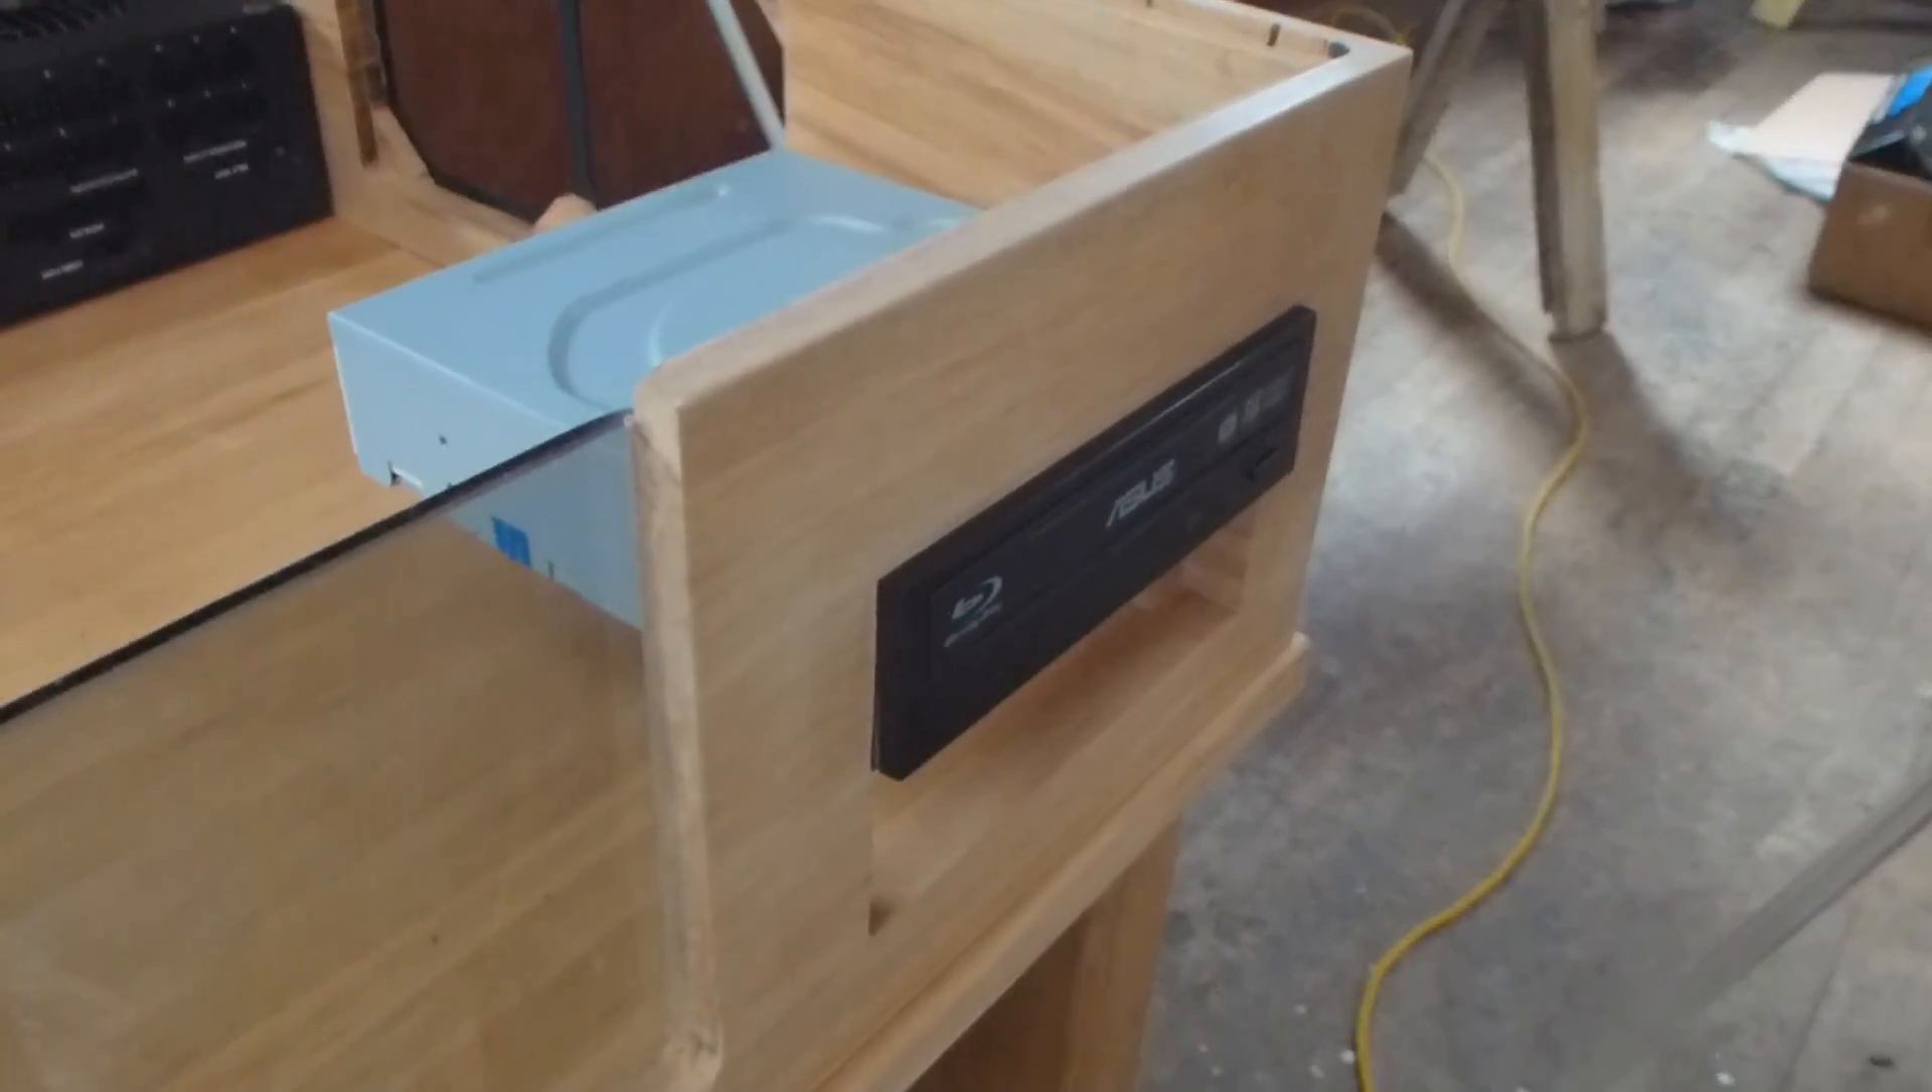Here is the Blu-Ray Drive. Just in its slot.